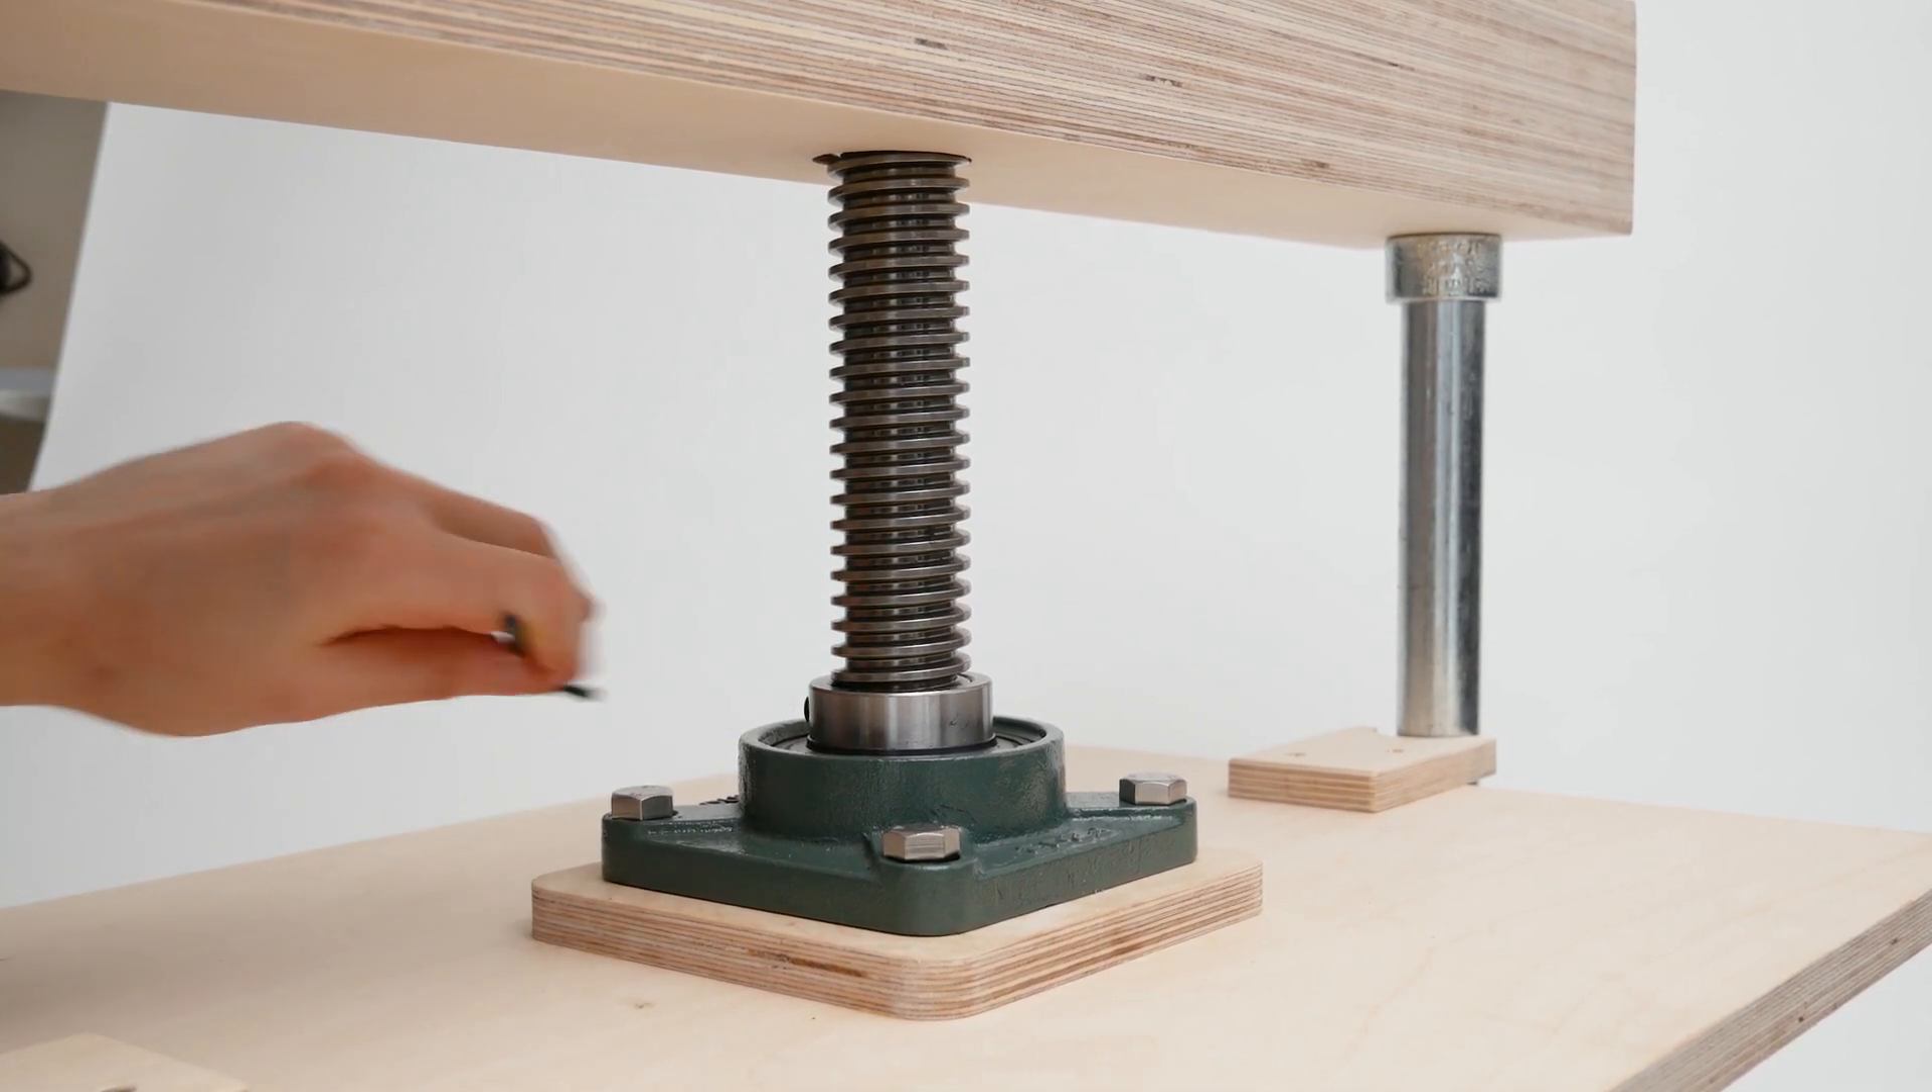Lastly just attaching the lead screw into the bearing and it's all ready.